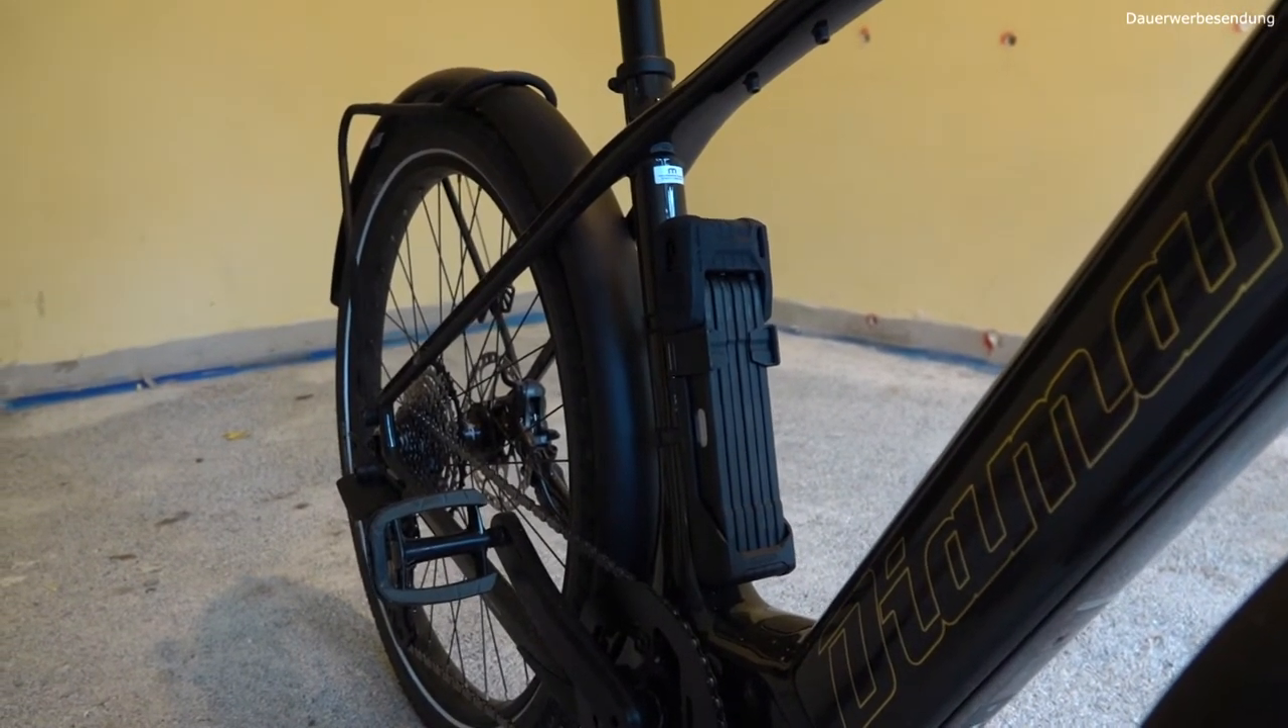So, fest. Das Fahrradschloss ist jetzt montiert.